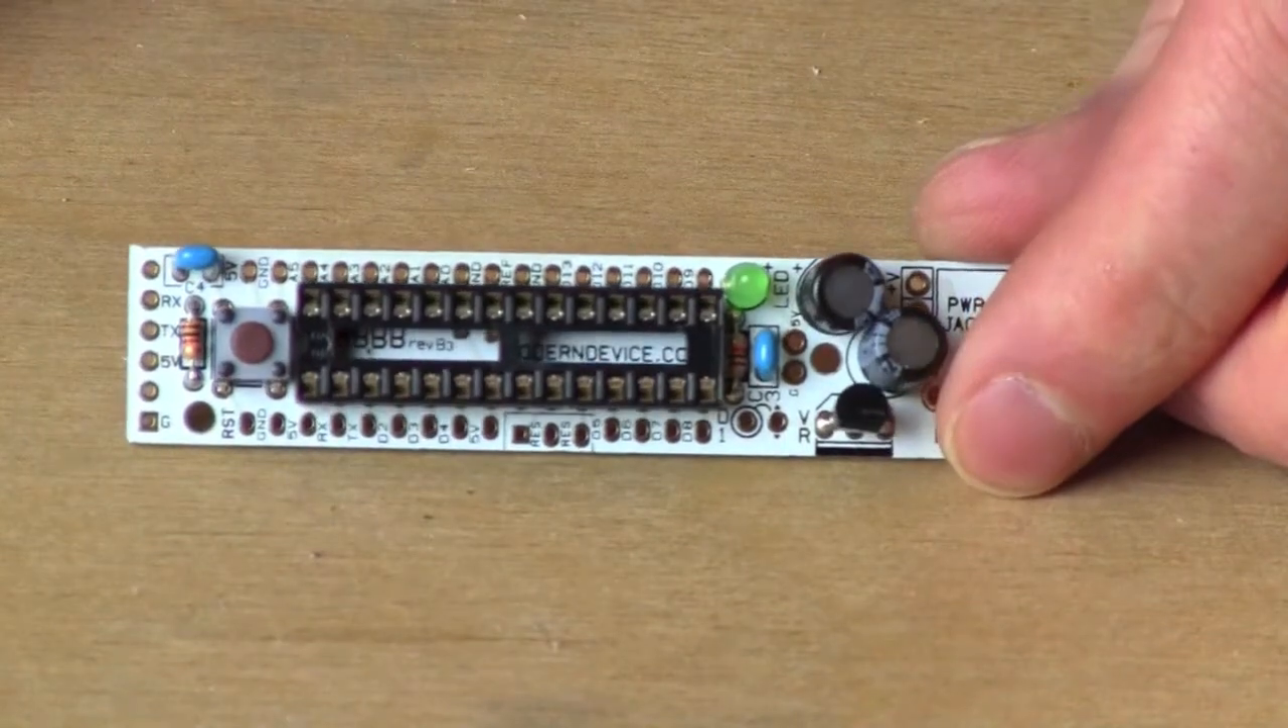The socket is now attached to the board and ready for a processor.